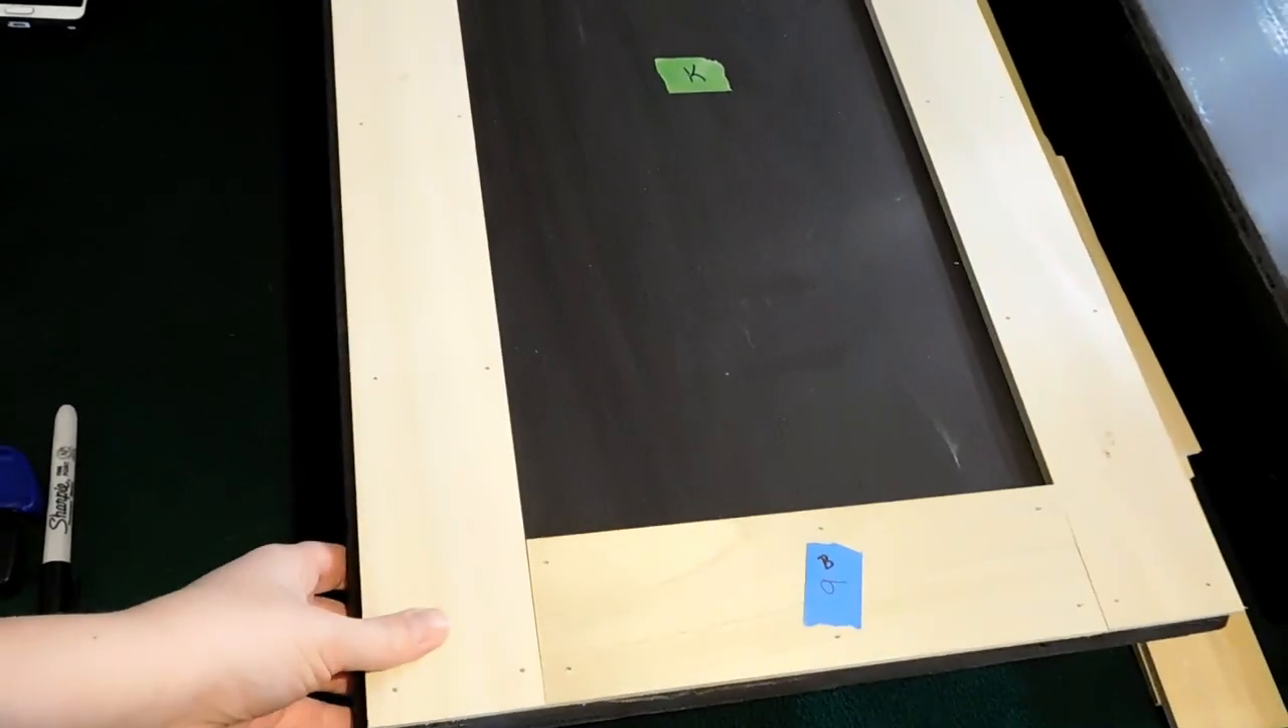I don't know if you can see that good enough but here is a cabinet door that I just finished putting the trim on the front of it.